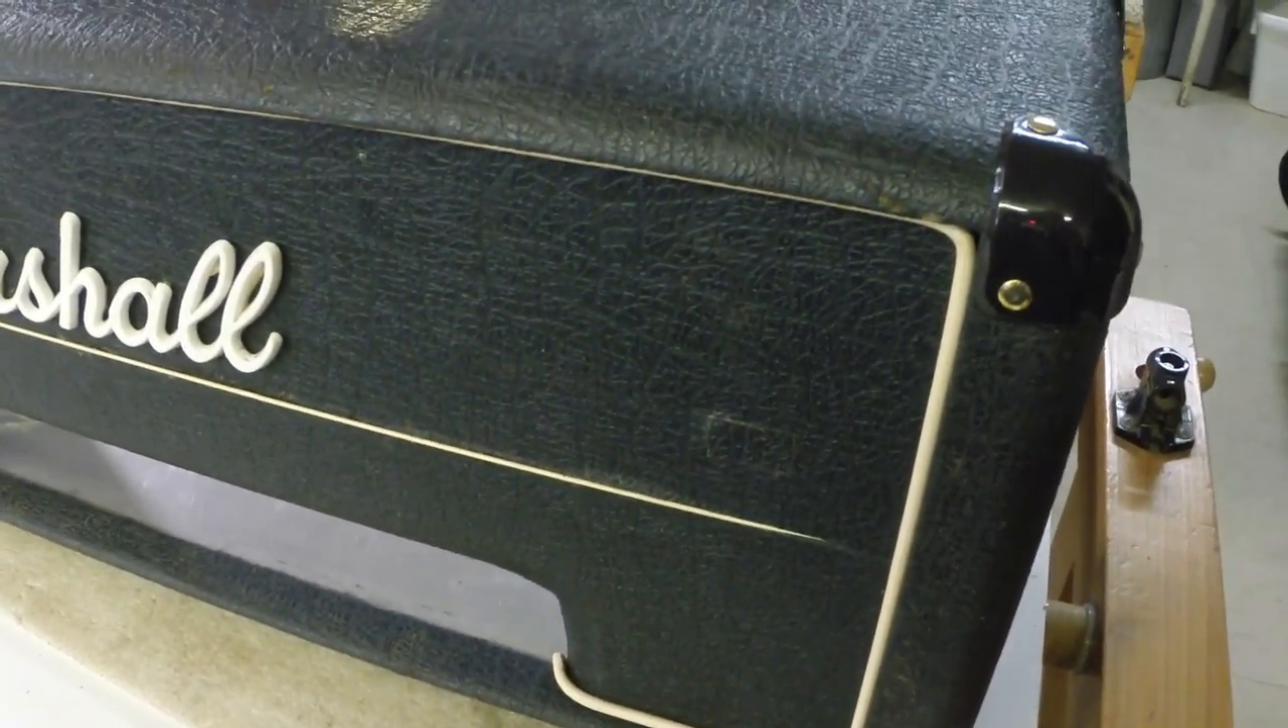And I've bashed in, as blokes across the pond would say, some rivets here on the corners.